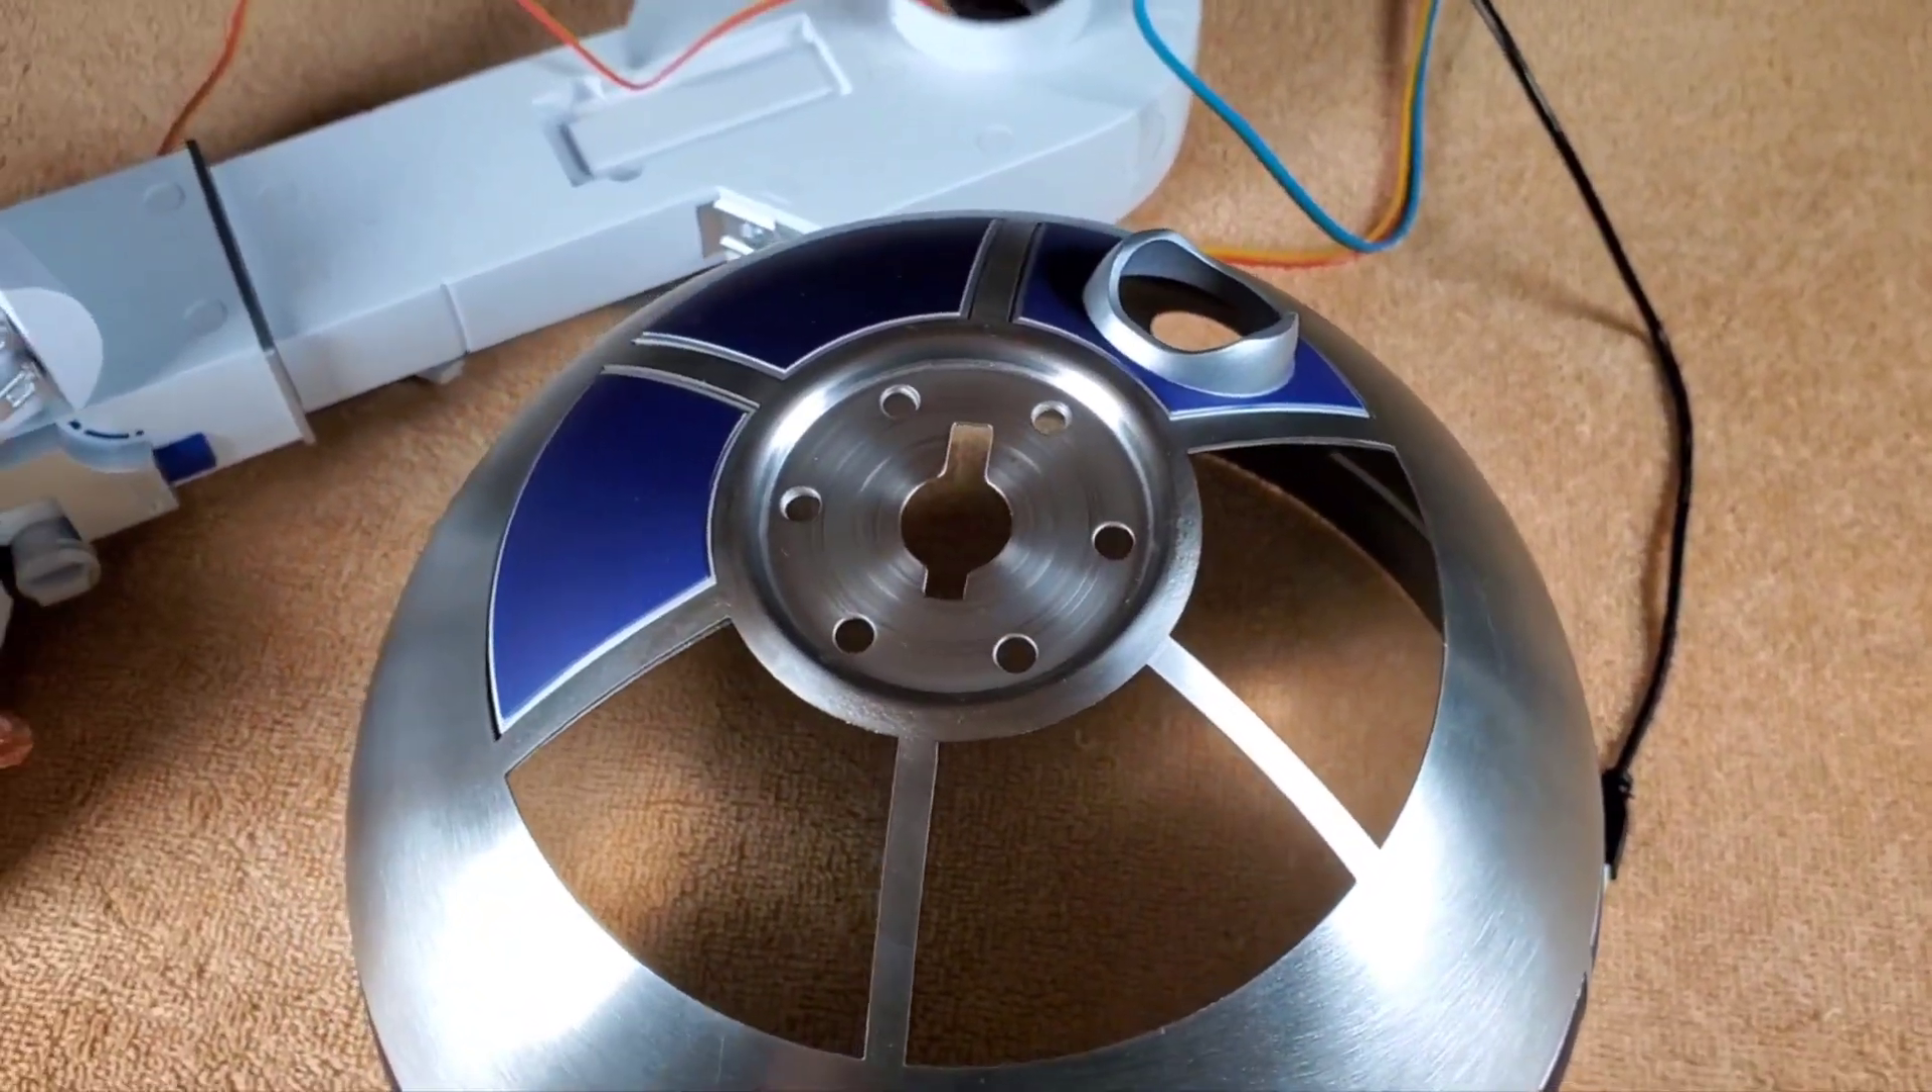We have almost all the panels on this thing now and the only thing we have to fill in are these ones which i'm guessing will be on the next set of parts.